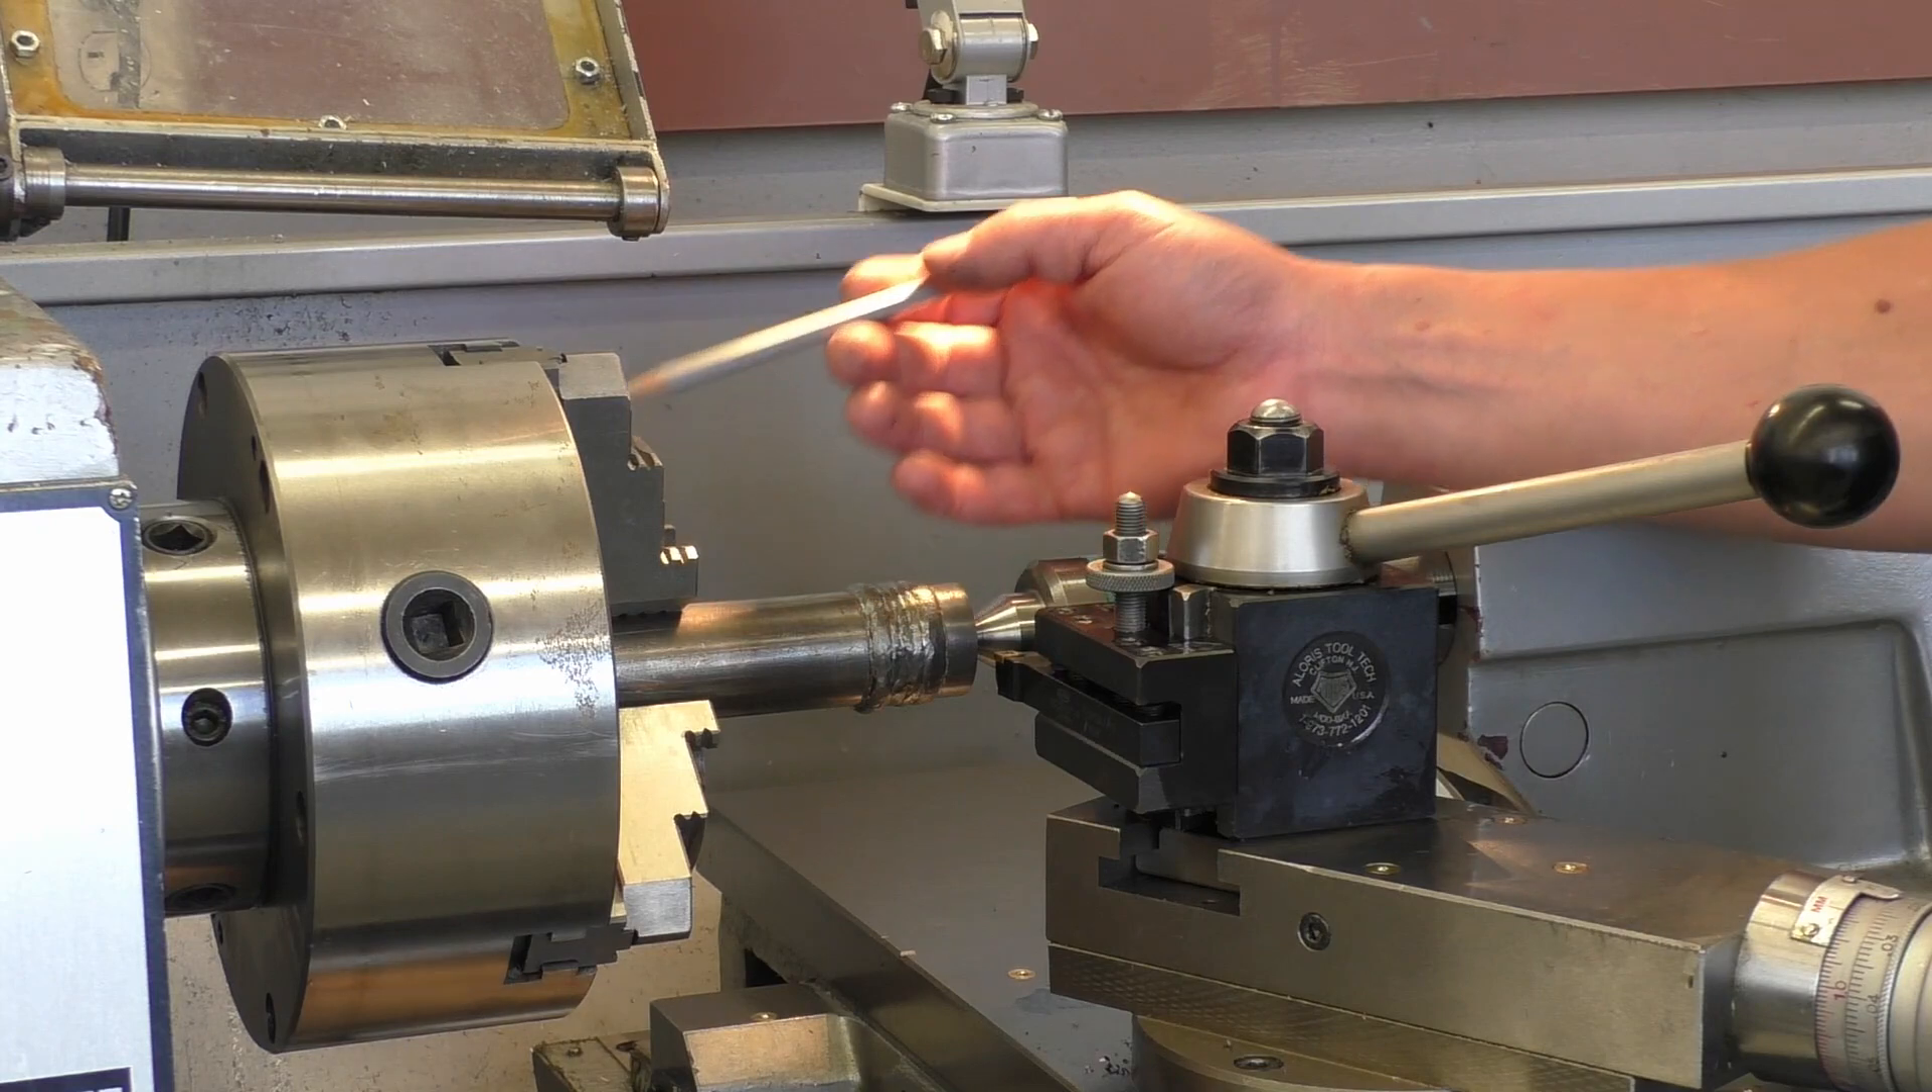Okay, on my setup, I have my 1018 shaft clamped in the chuck.